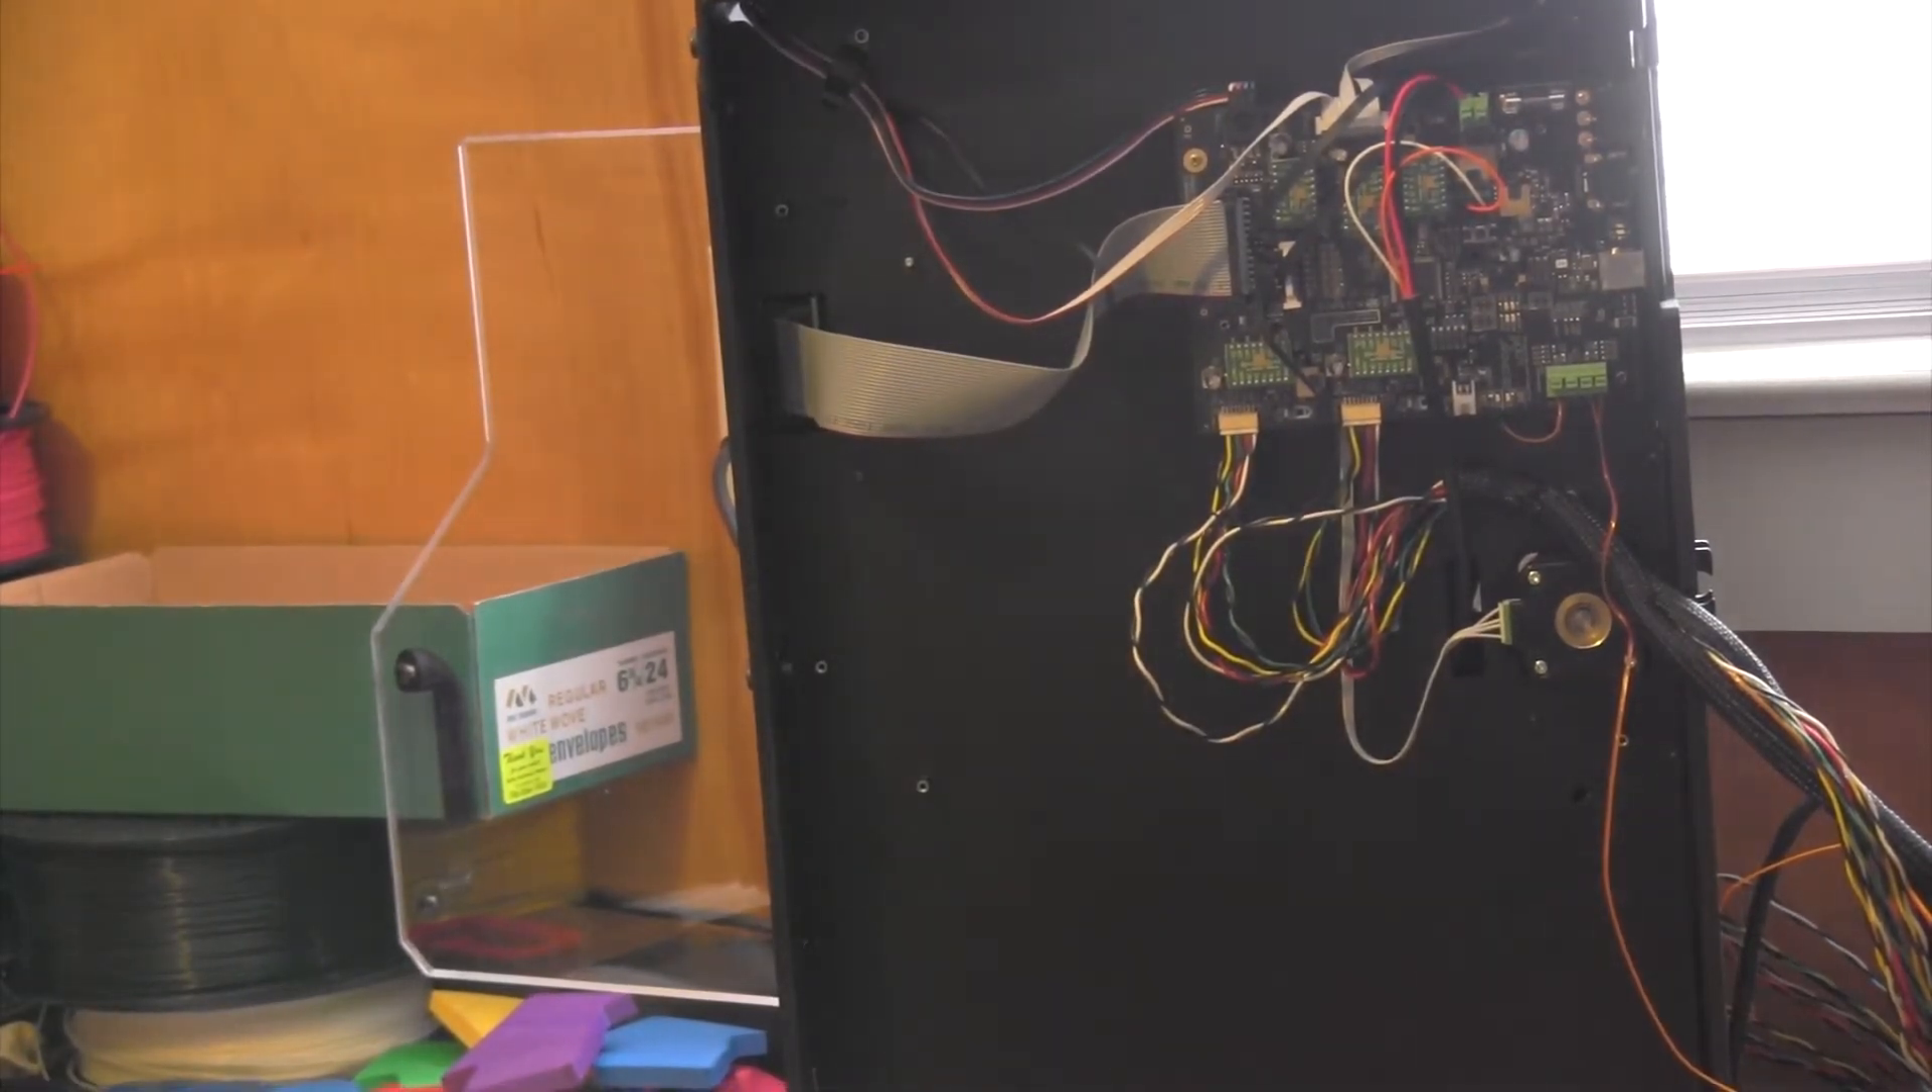I've got the wires hooked up now.